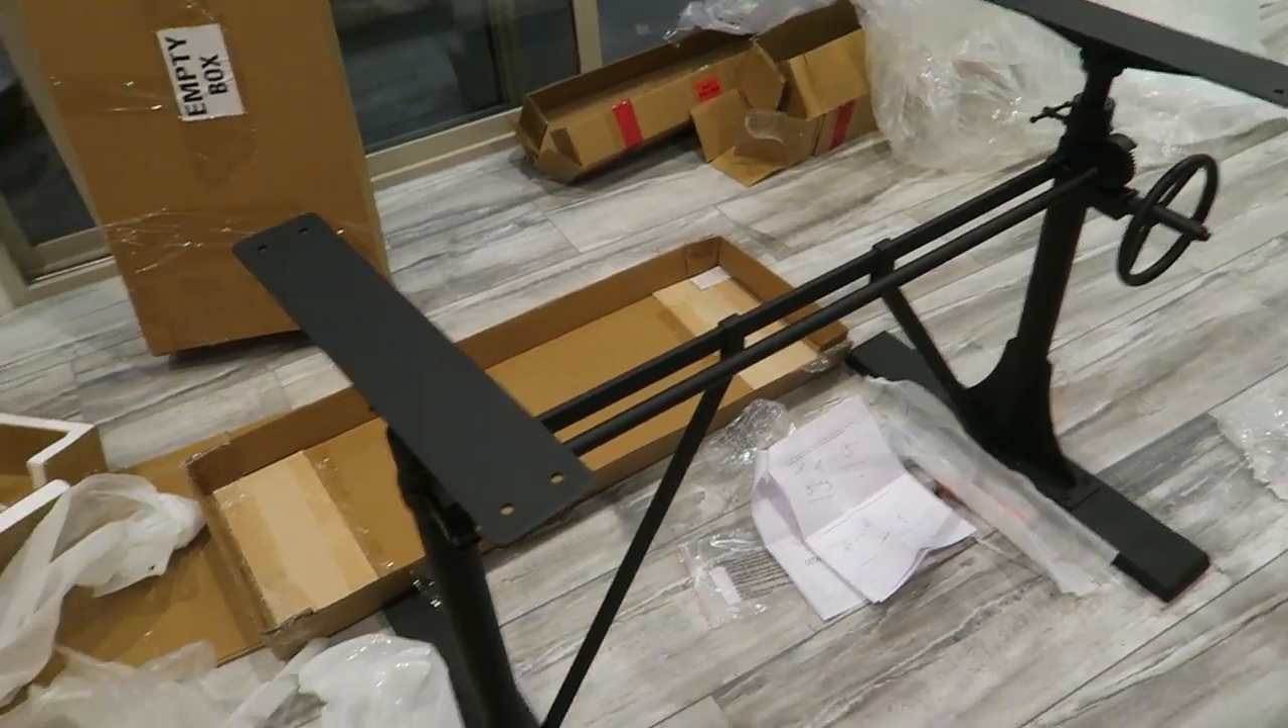I'm almost done with the desk I just have to put the top on.